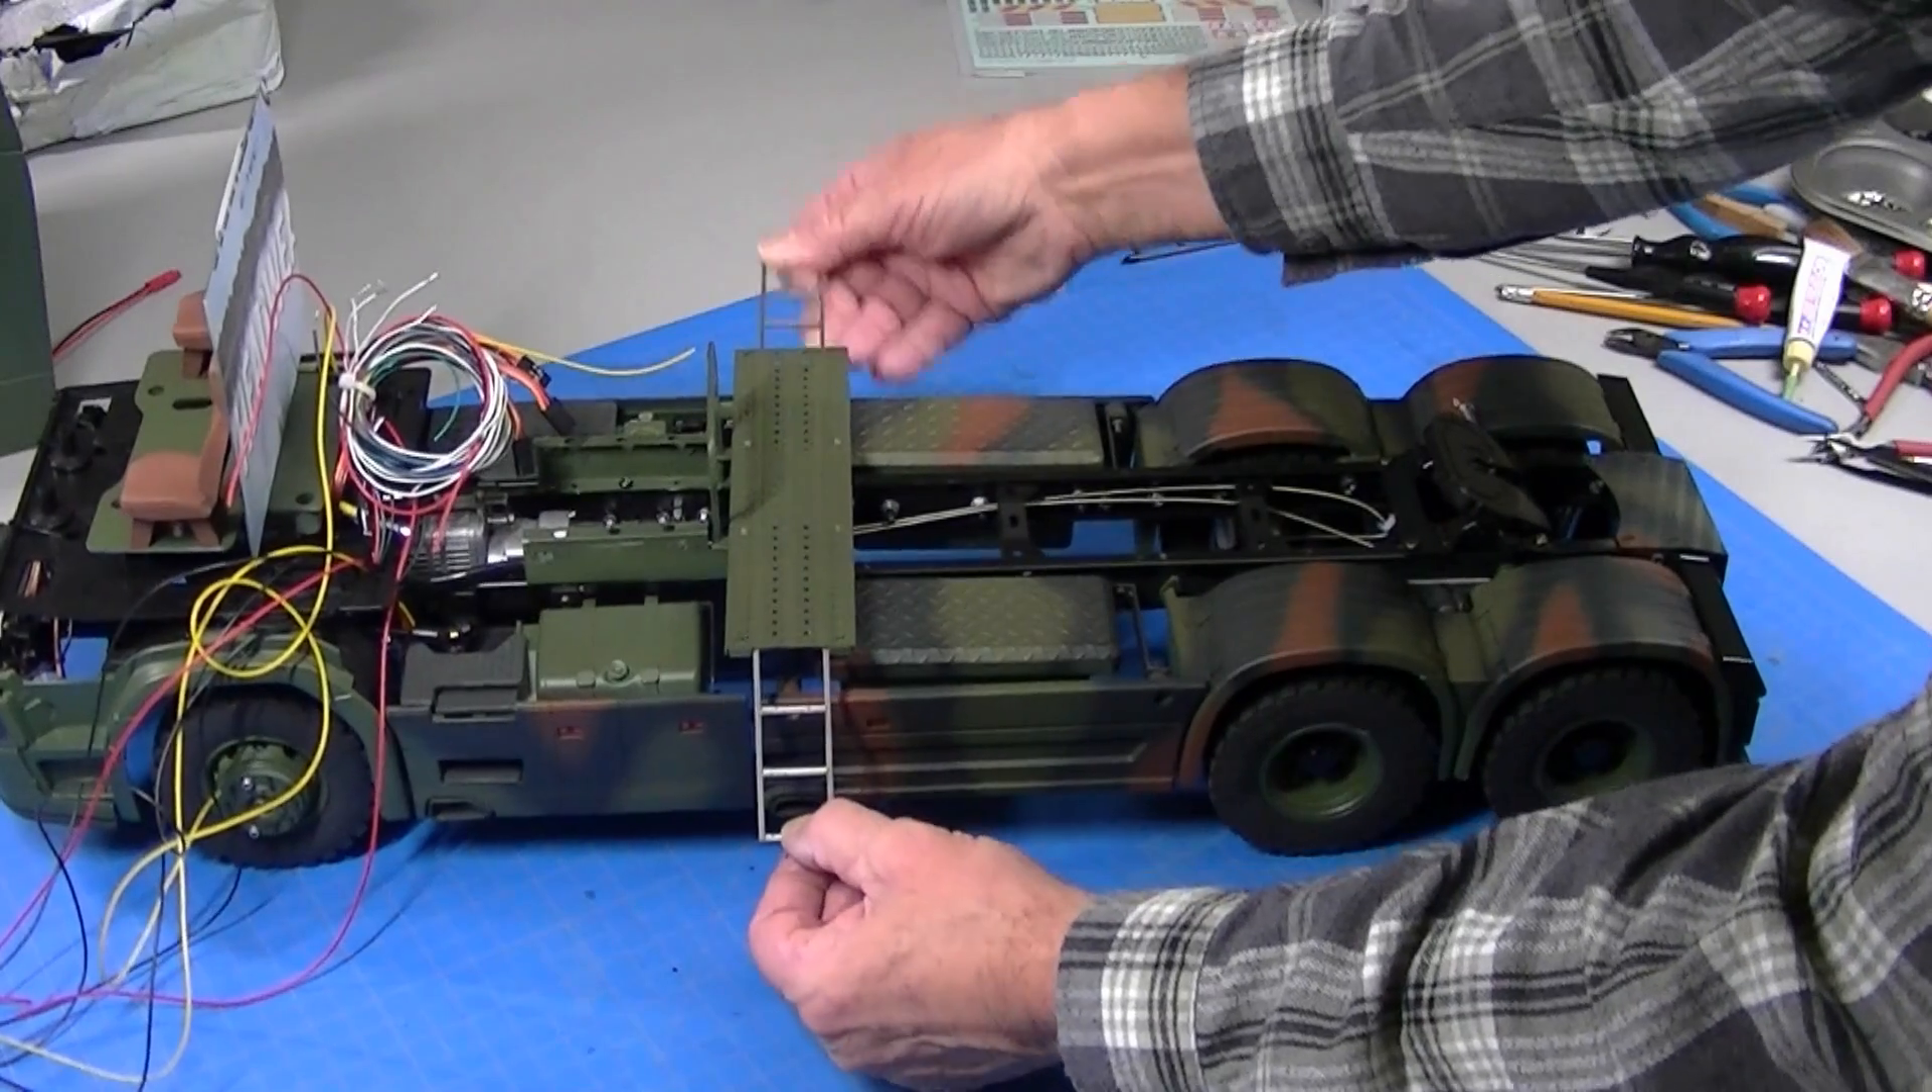I also installed this walkway with the slide out ladders.